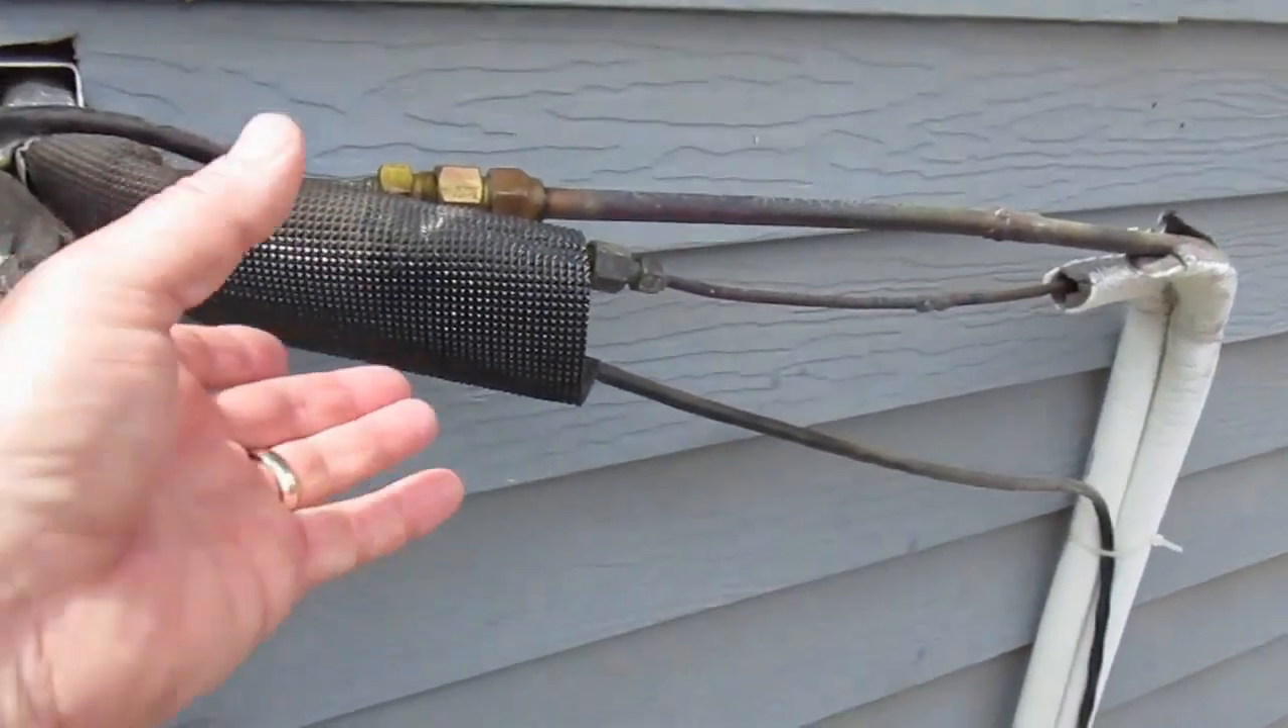Now here's a shot of the line sets with the covers off.